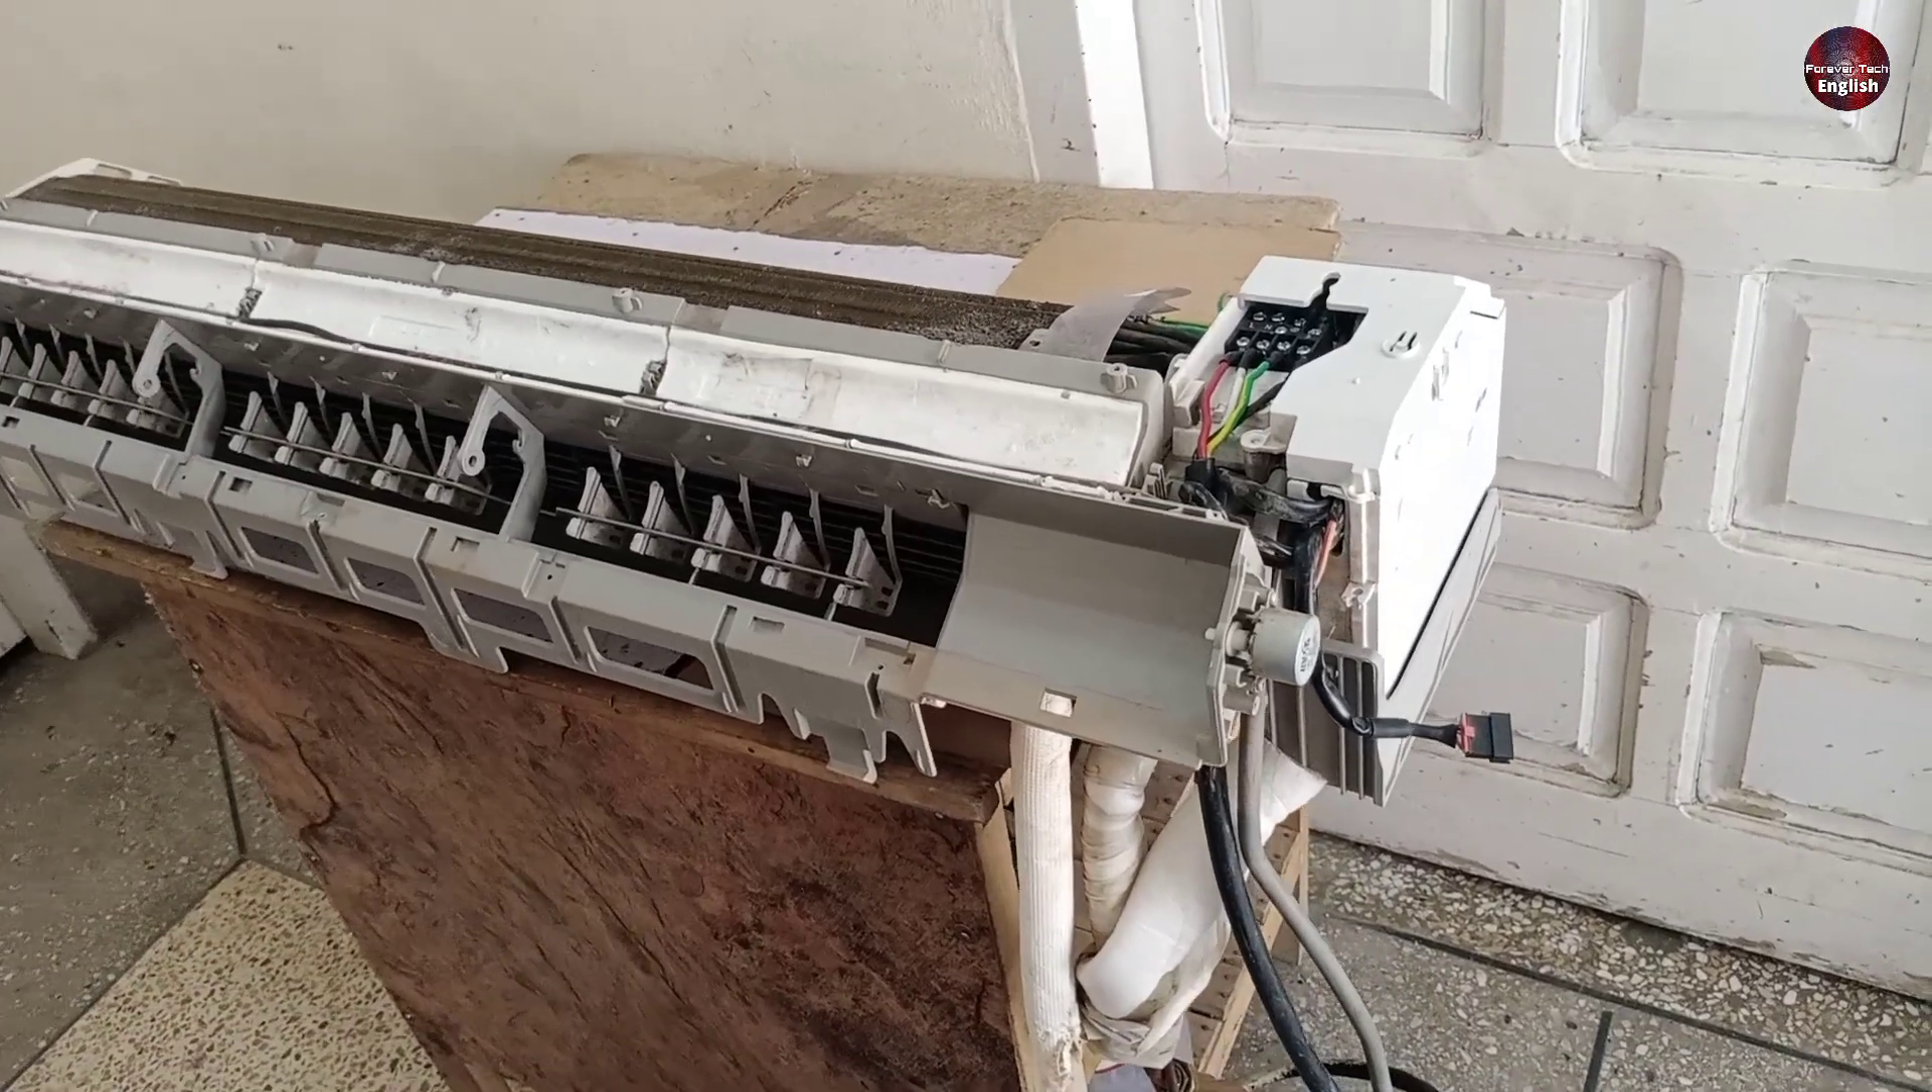Now I have removed the cover.